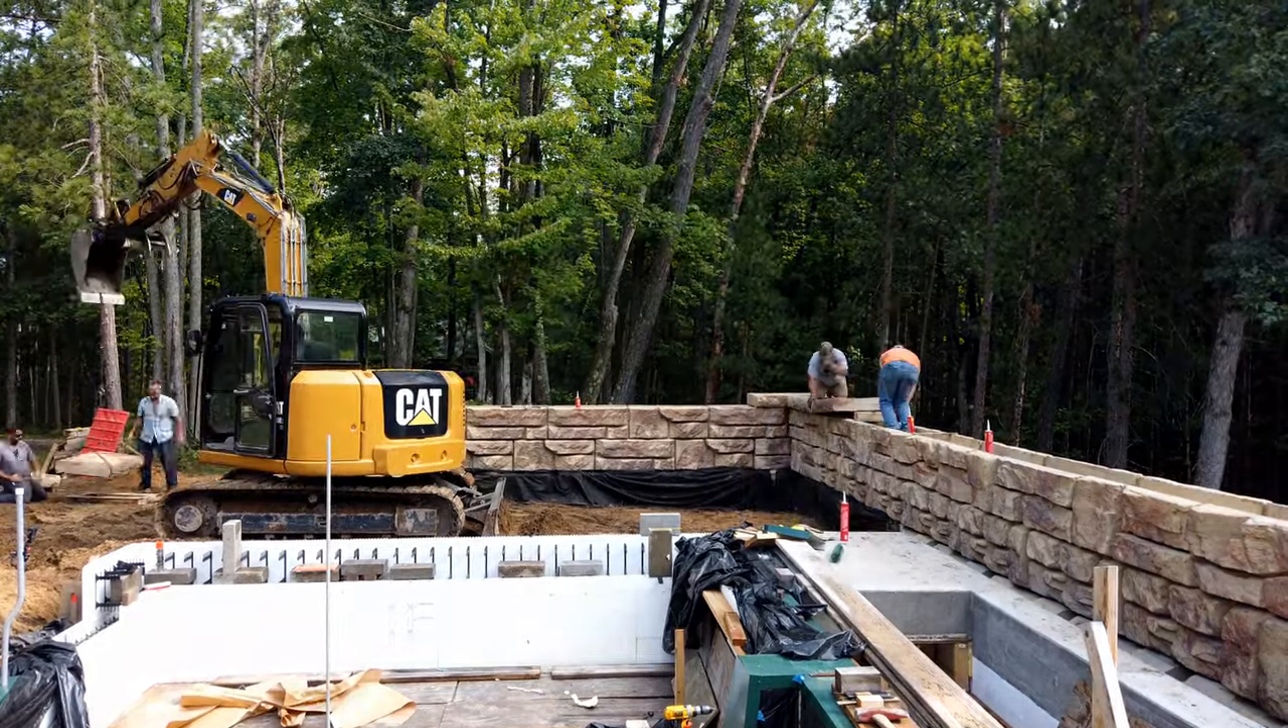Starting to rain a little bit at this point. All right, they're now beginning to put the capstones around the patio area.